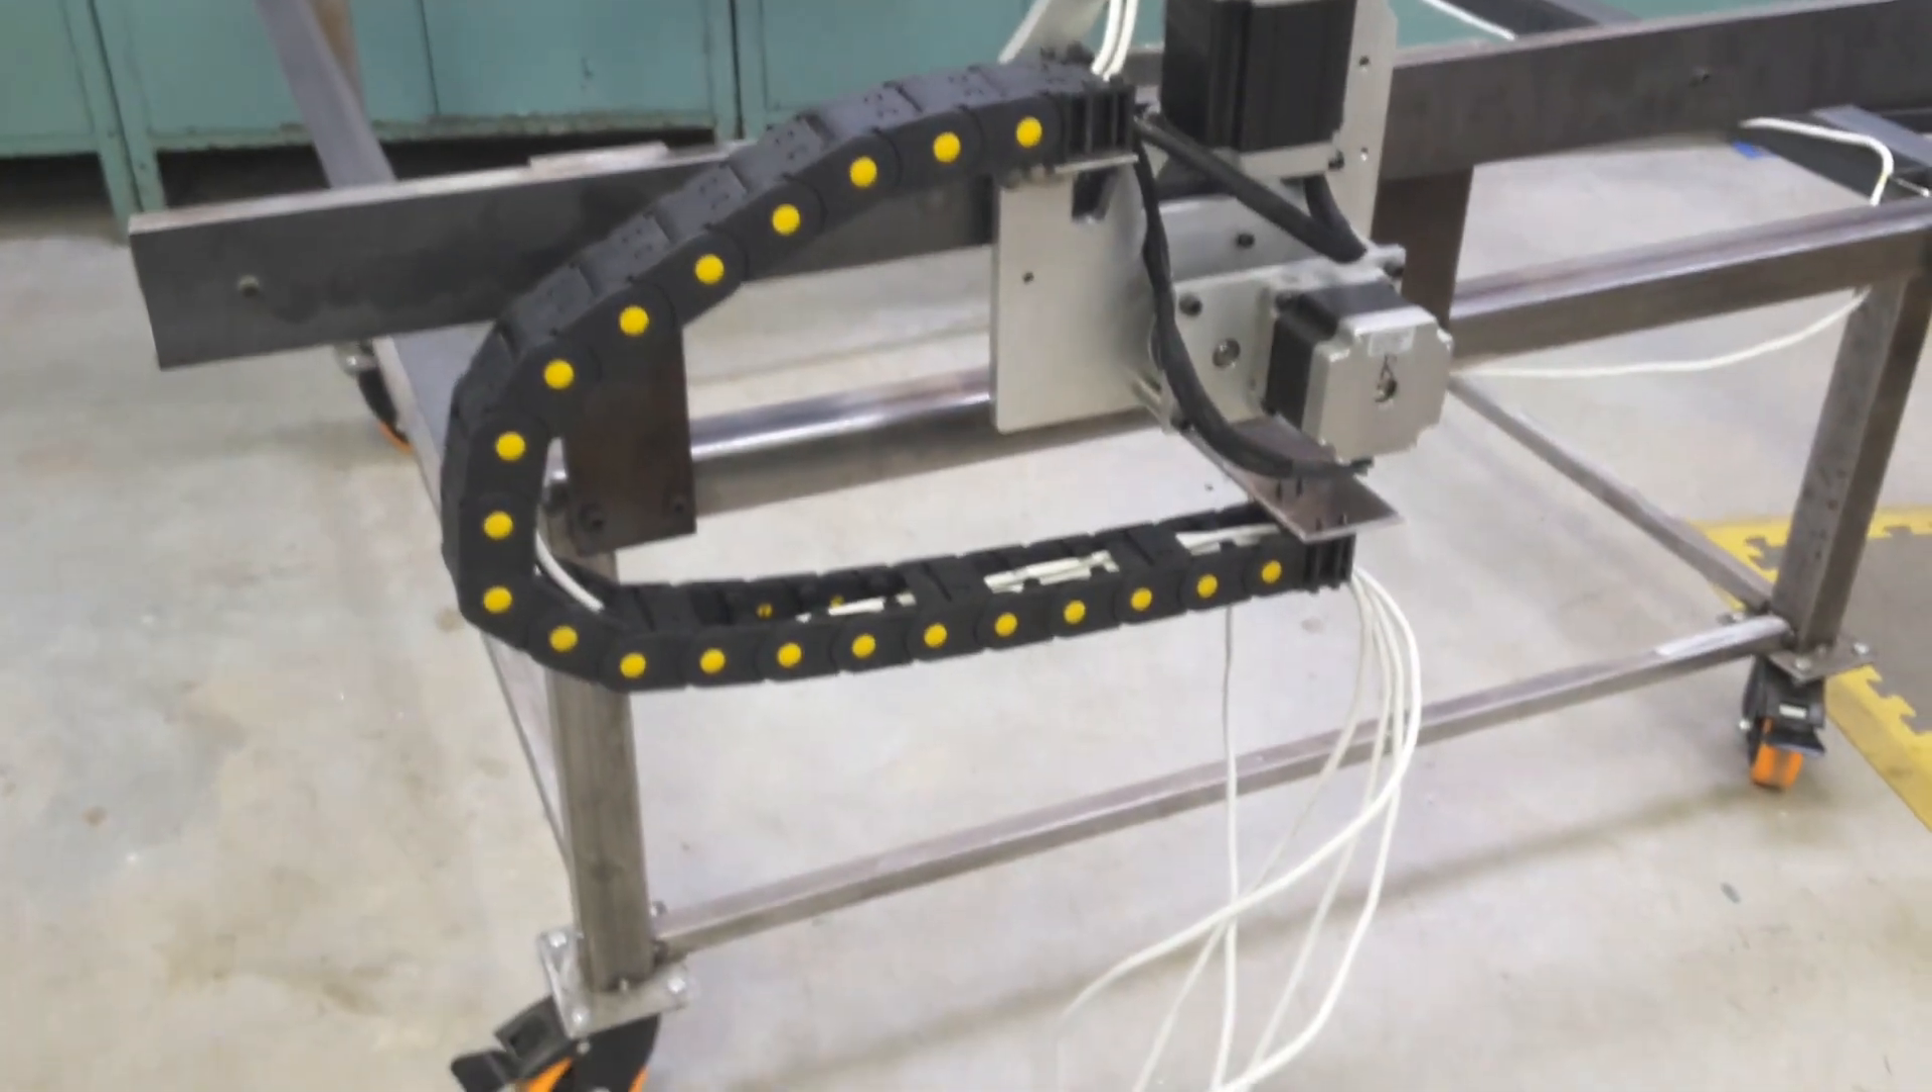I still don't have all the covers on the cable but for a test that won't matter.